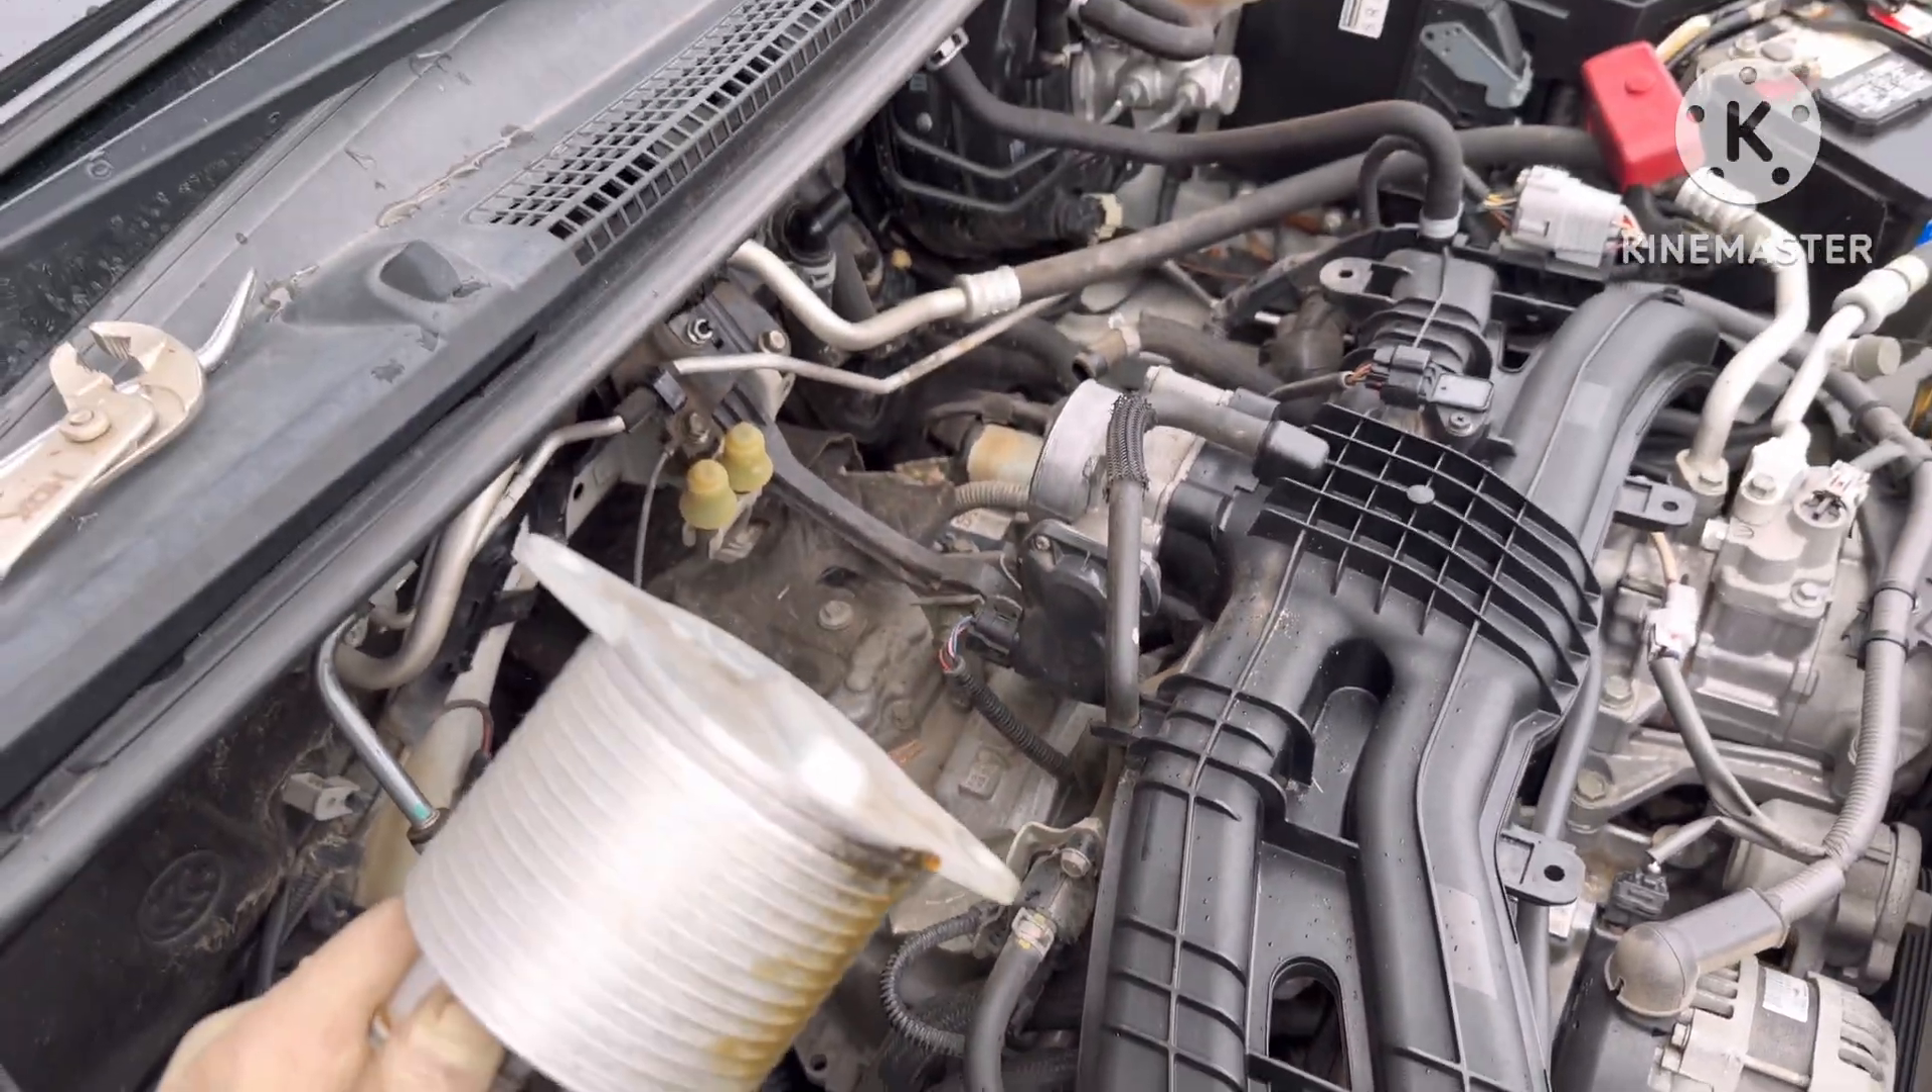So the bolt is out and this cooler box is out as well.